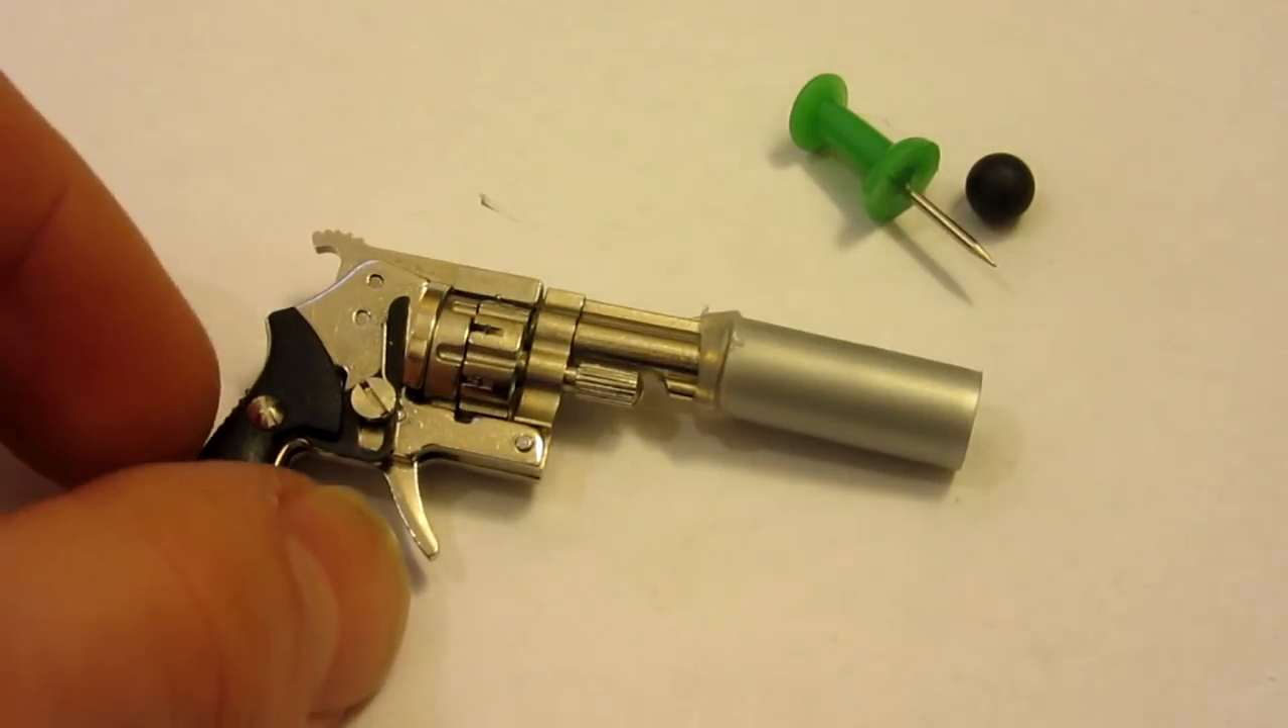As you can see, I got the pen tube glued on the end of the barrel.